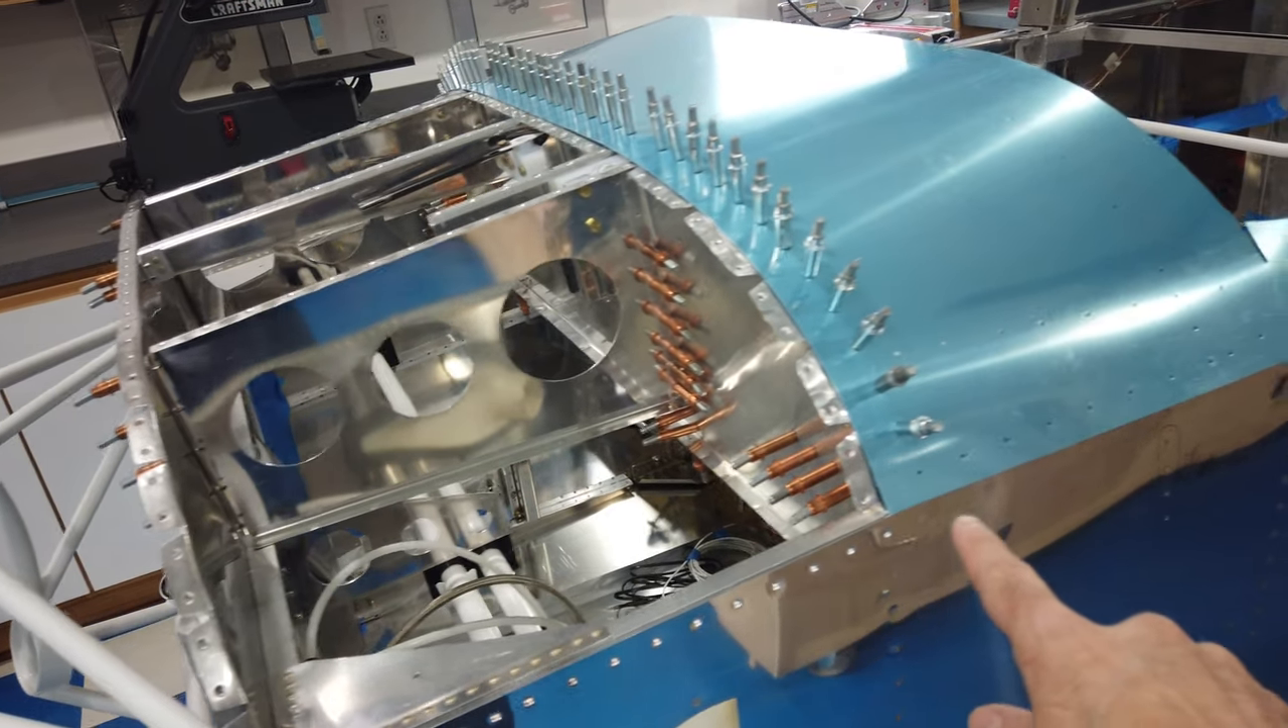As you can see i've got some of the clecos most of the clecos in on the forward edge i have not done the side ones yet but i i'll get to that in a minute.